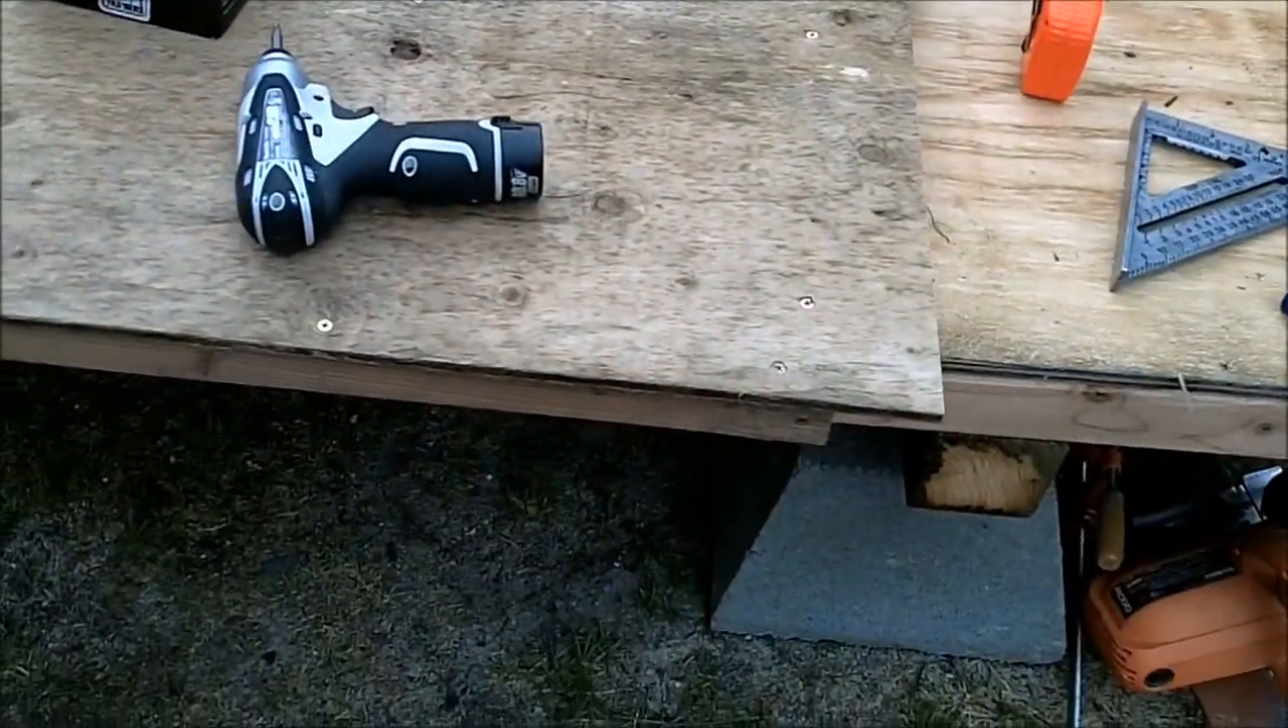There's a bit of an overhang from the plywood that I might trim up on this end, but I also left extra material on the floor.